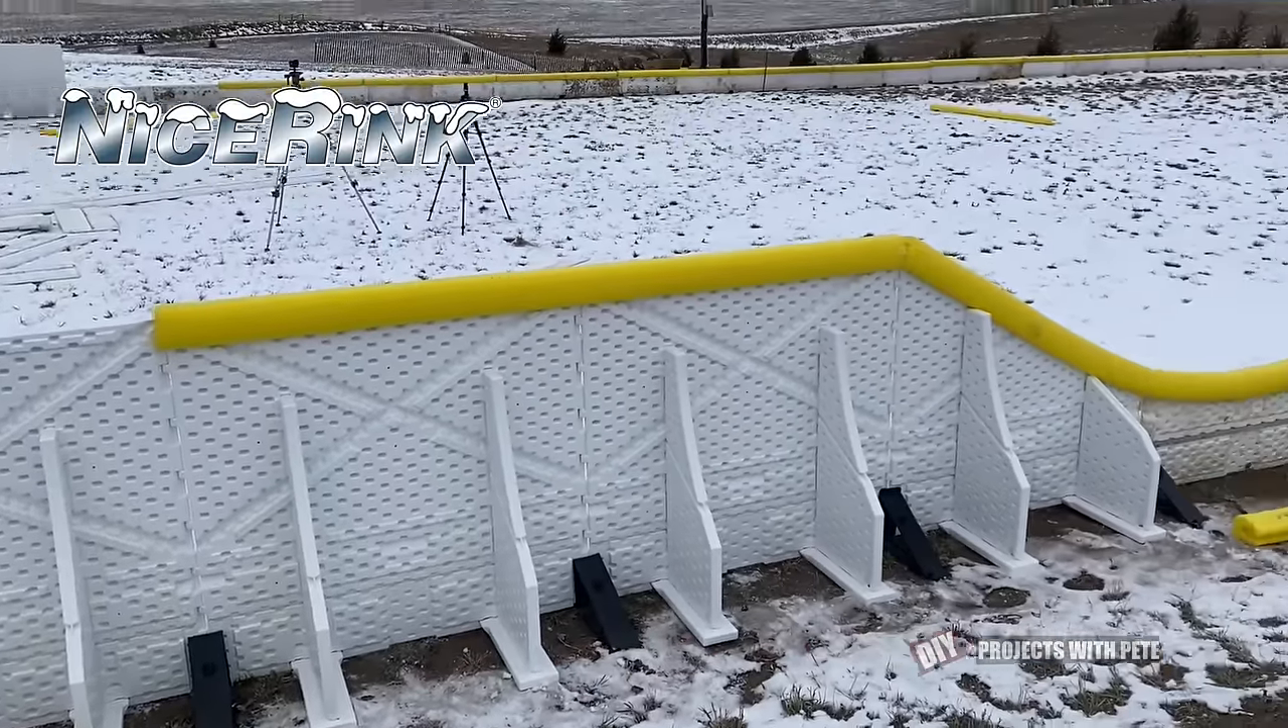Here's a look at the first boards I put together which shows the transition and how the yellow bumper goes over the top.